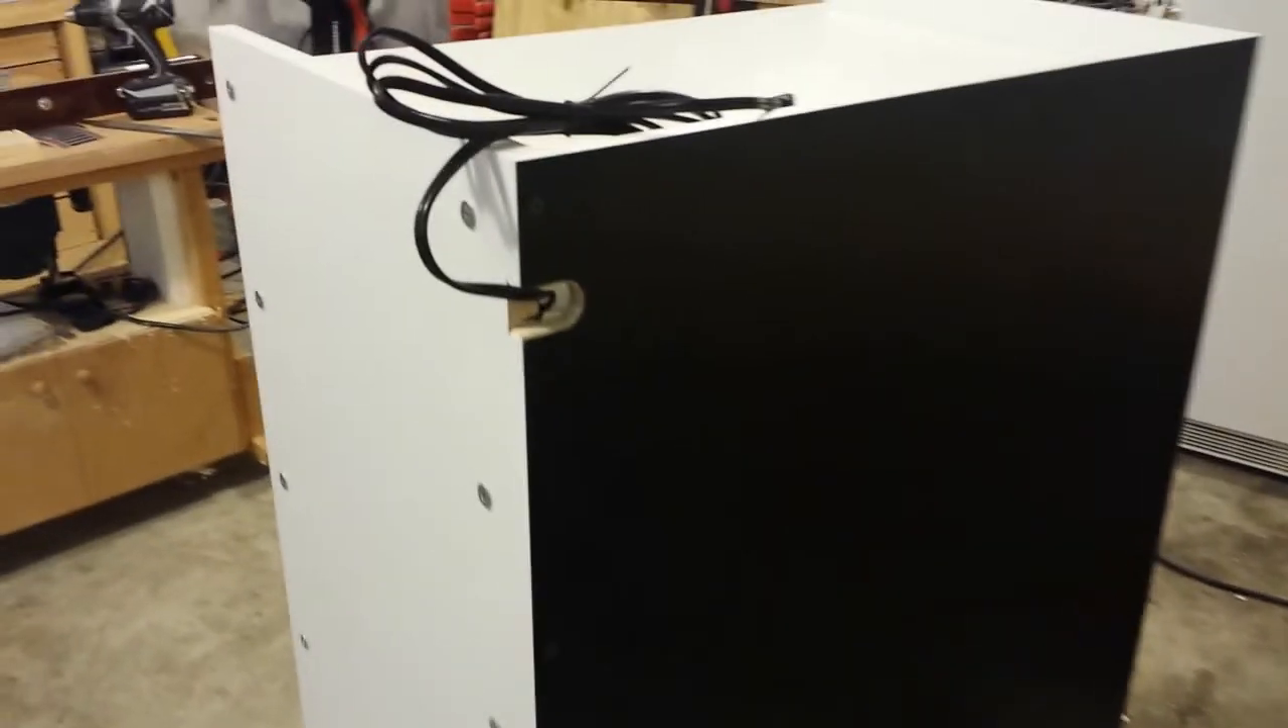Okay so I got the back on it's all finished and I just wanted to show how I cut that back out for the cord.